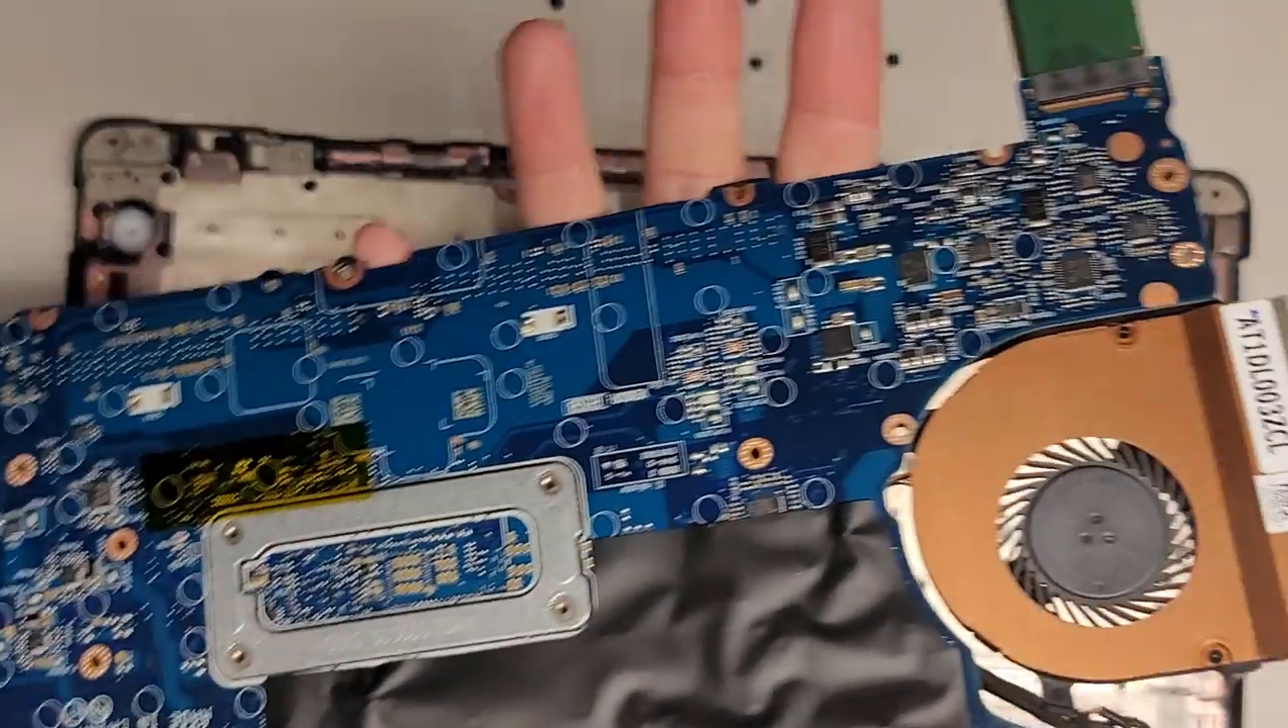So we got the whole motherboard, logic board out.